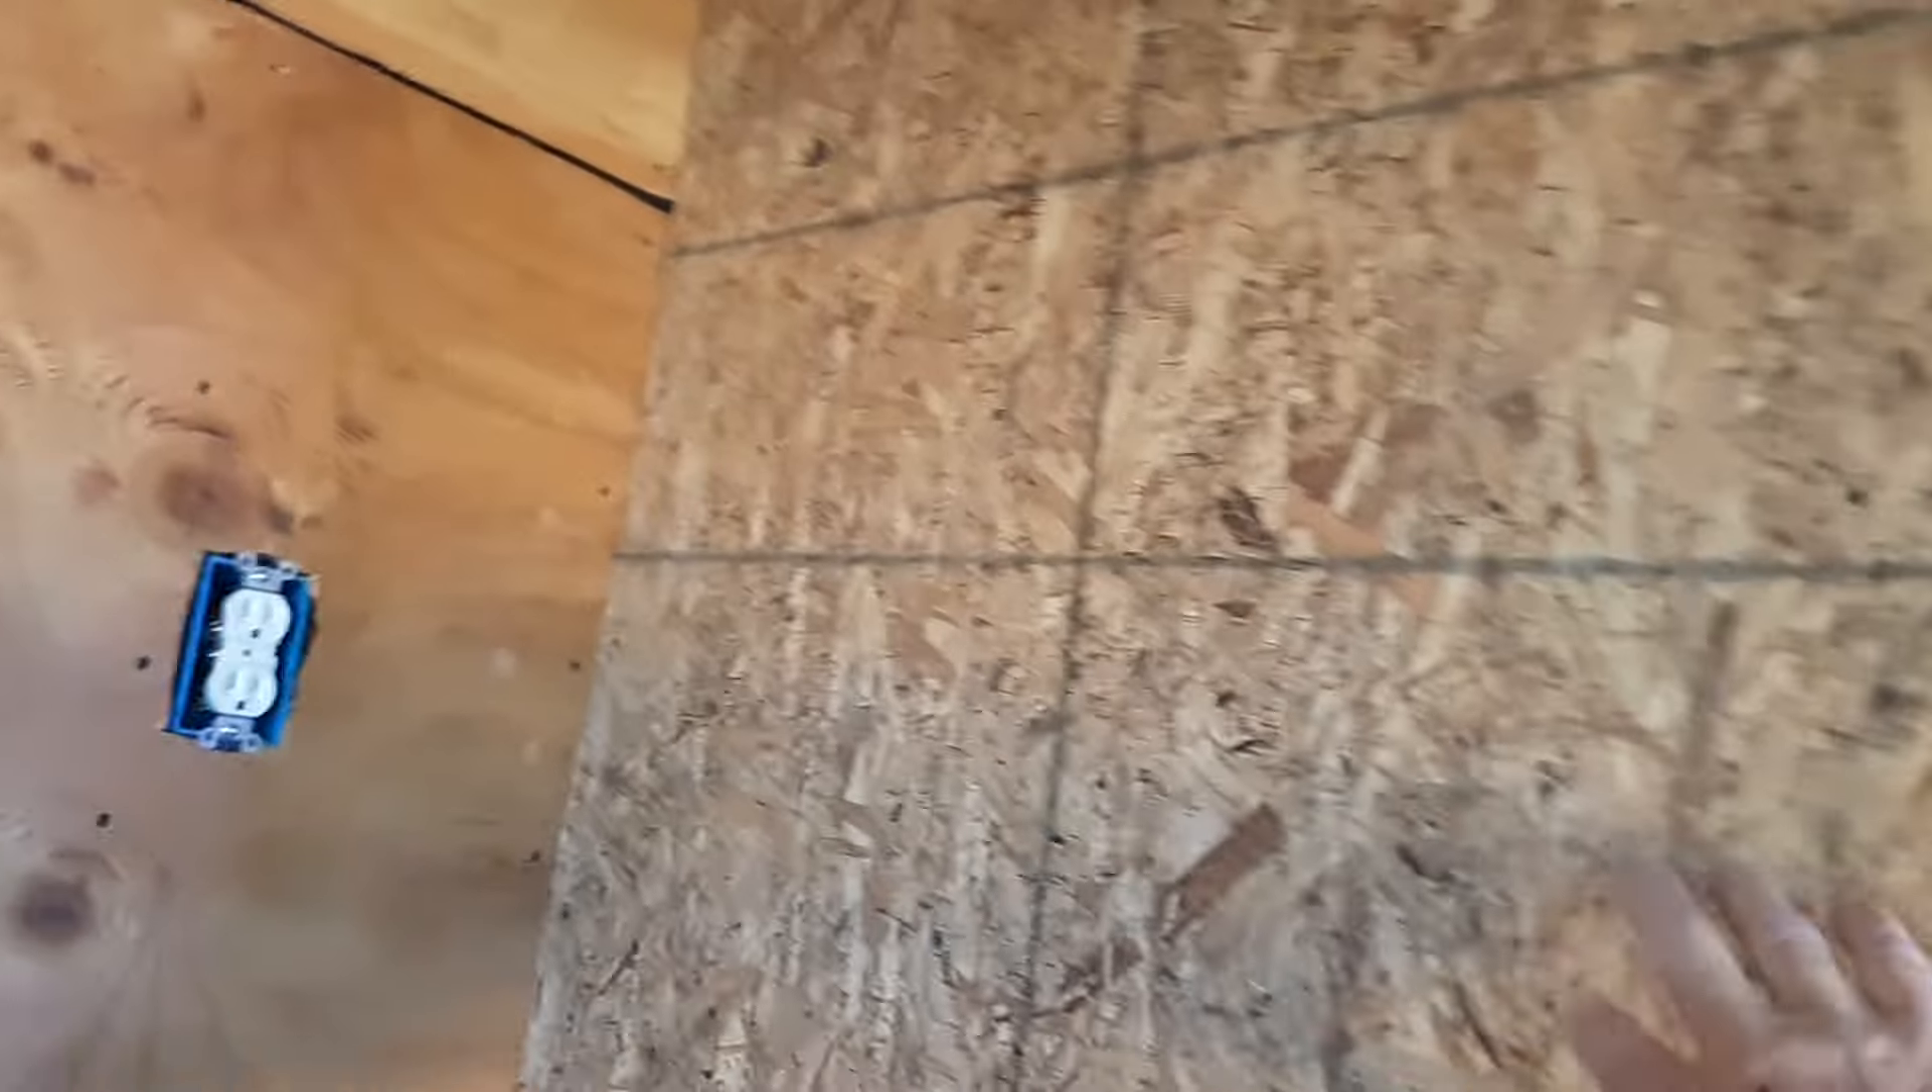We have the plywood on this wall.